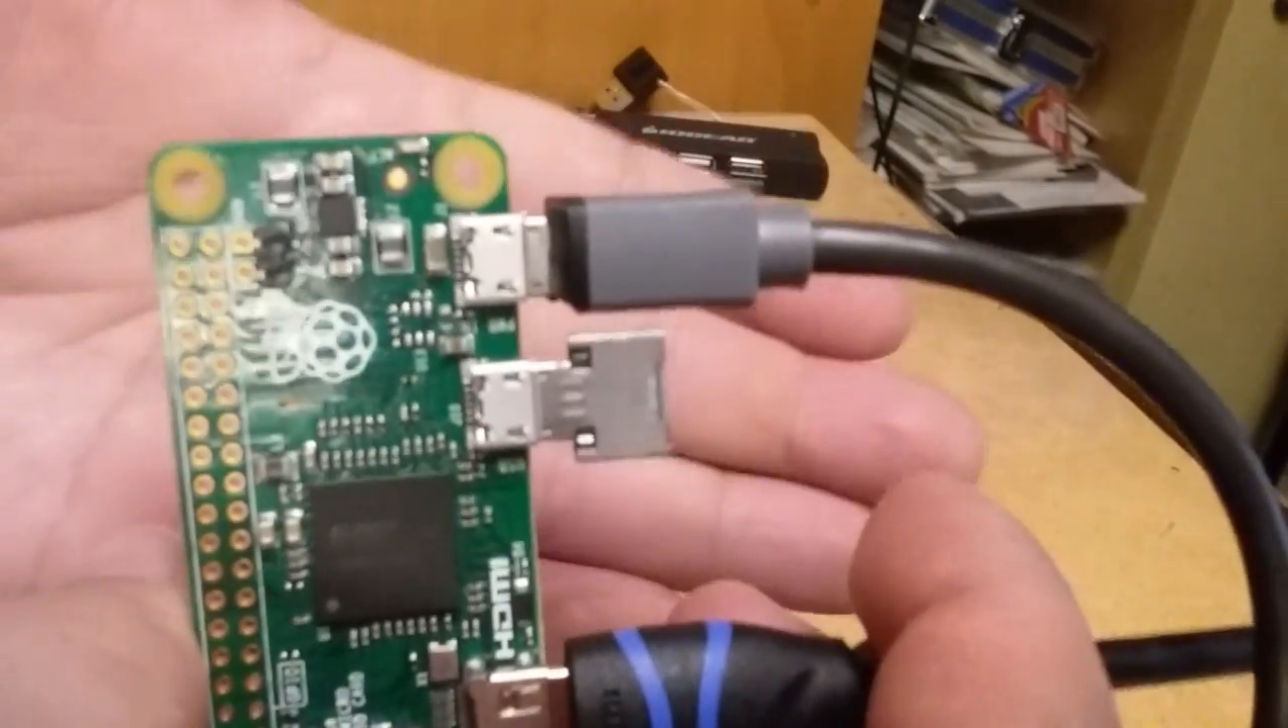It does leave you quite a bit of a gap between the charger and the USB host there is a gap.